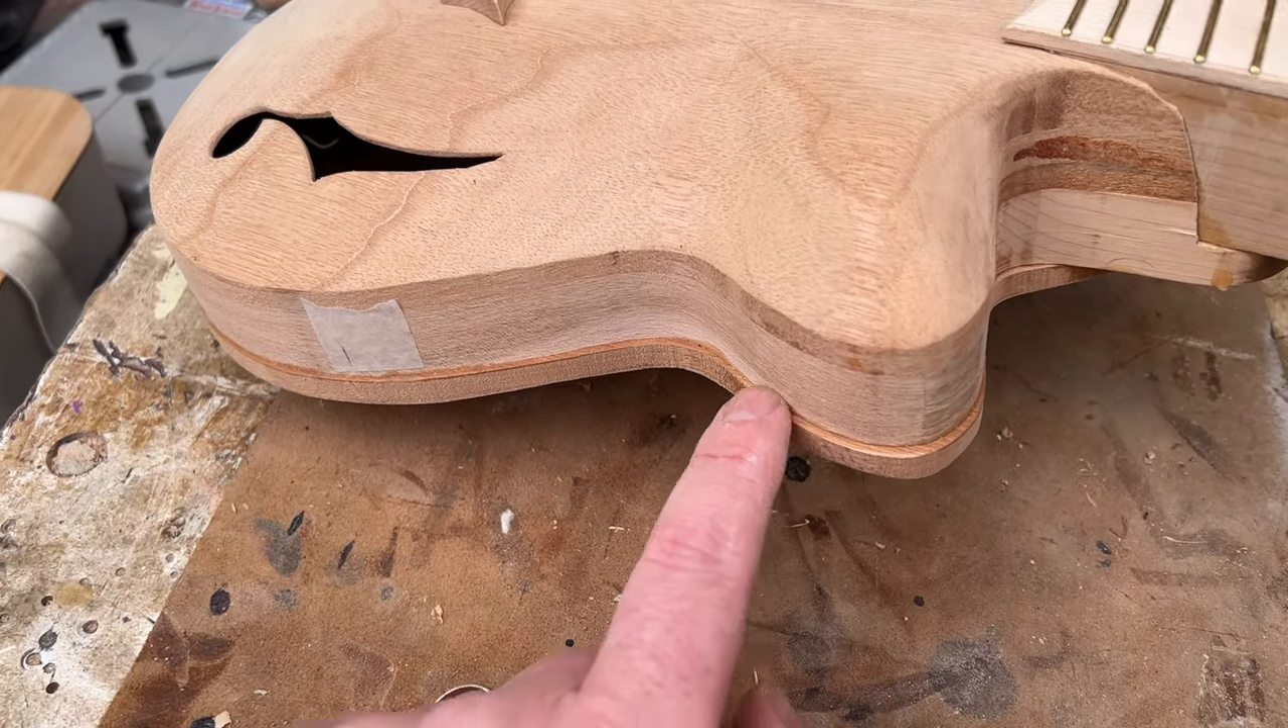When i glued the back on there's an overlap all the way around.